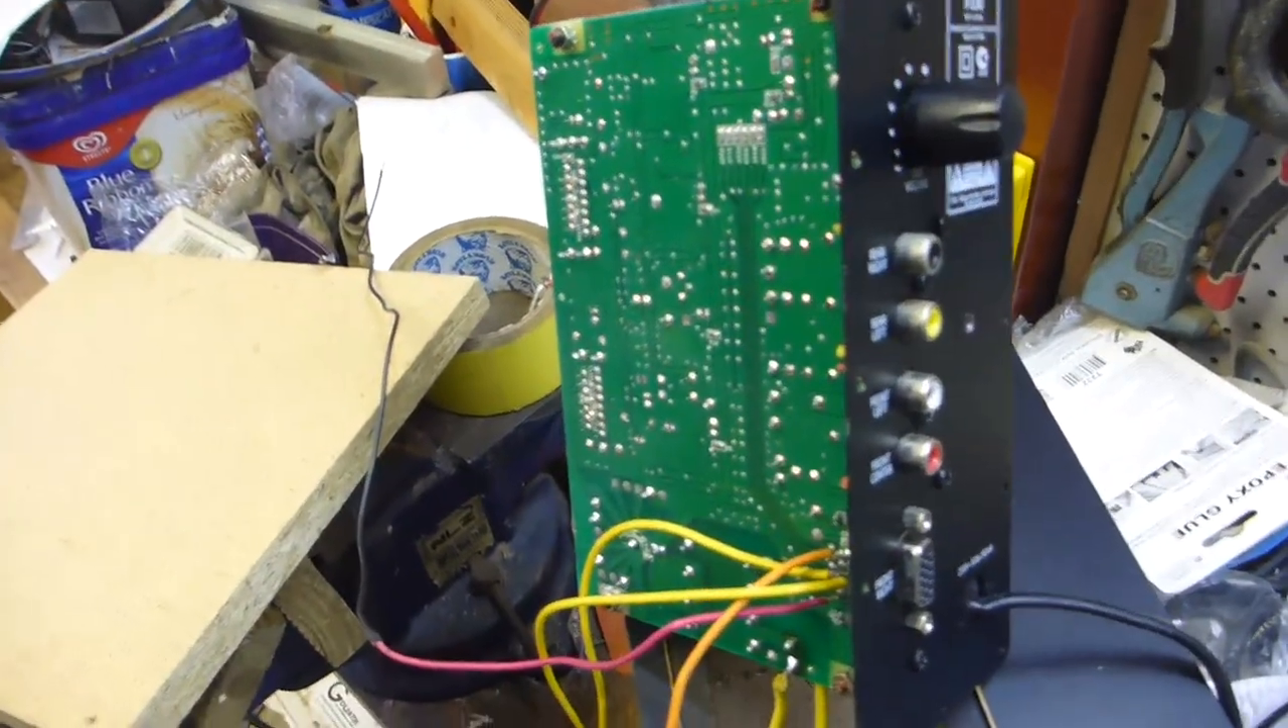Otherwise it's all reassembled got the little dial back on the pot and just going to reassemble and hook up the speaker solder it all up and give it another test.